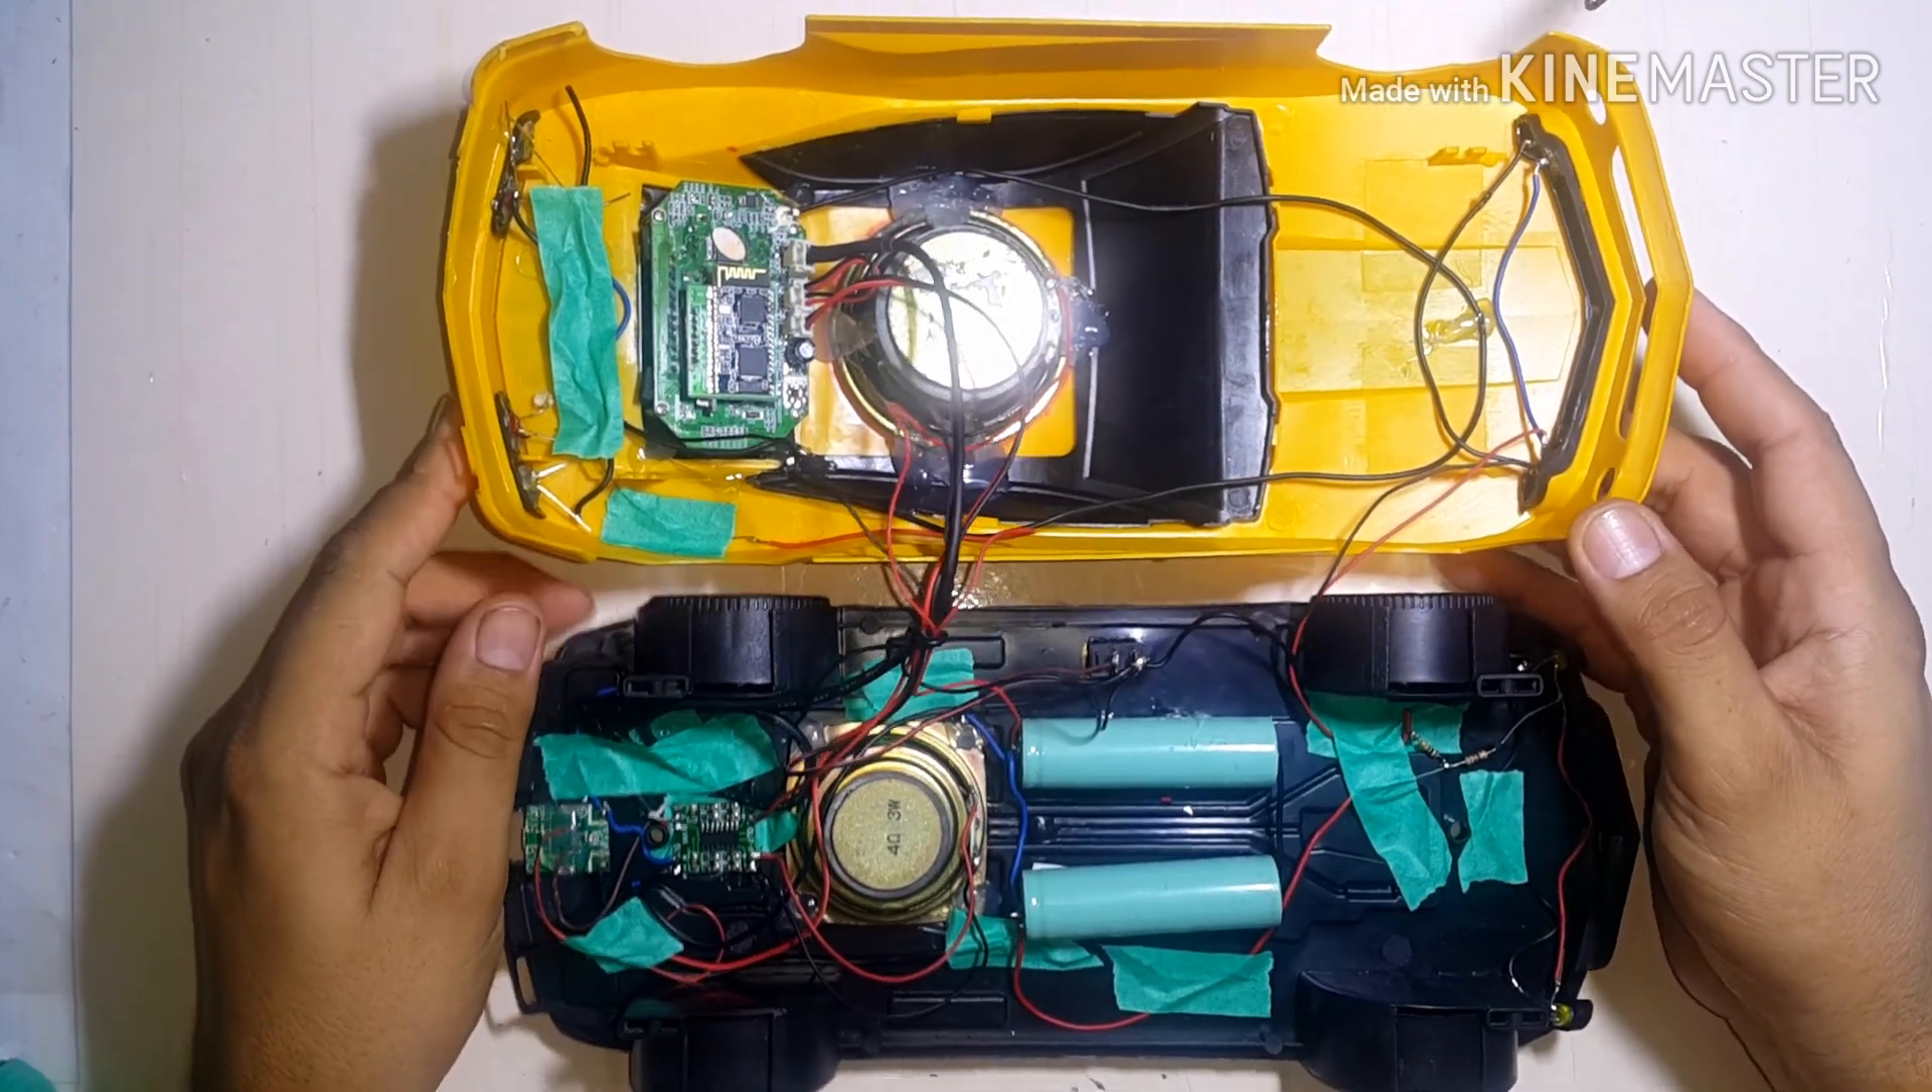Então veja como que ficou aqui montadinho já o nosso MP3, tá? Com a sucata aí, com o módulo da caixa de som amplificada.